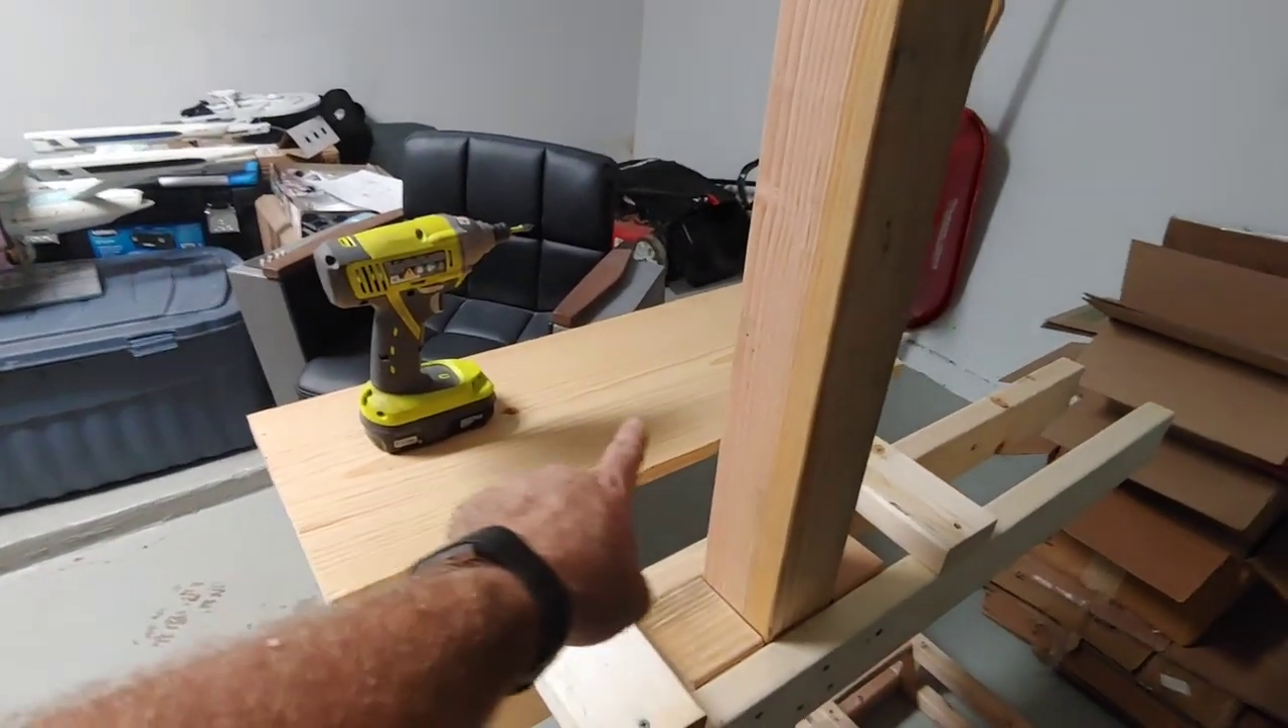I've just temporarily tacked some boards on so i could simulate the work desk height.